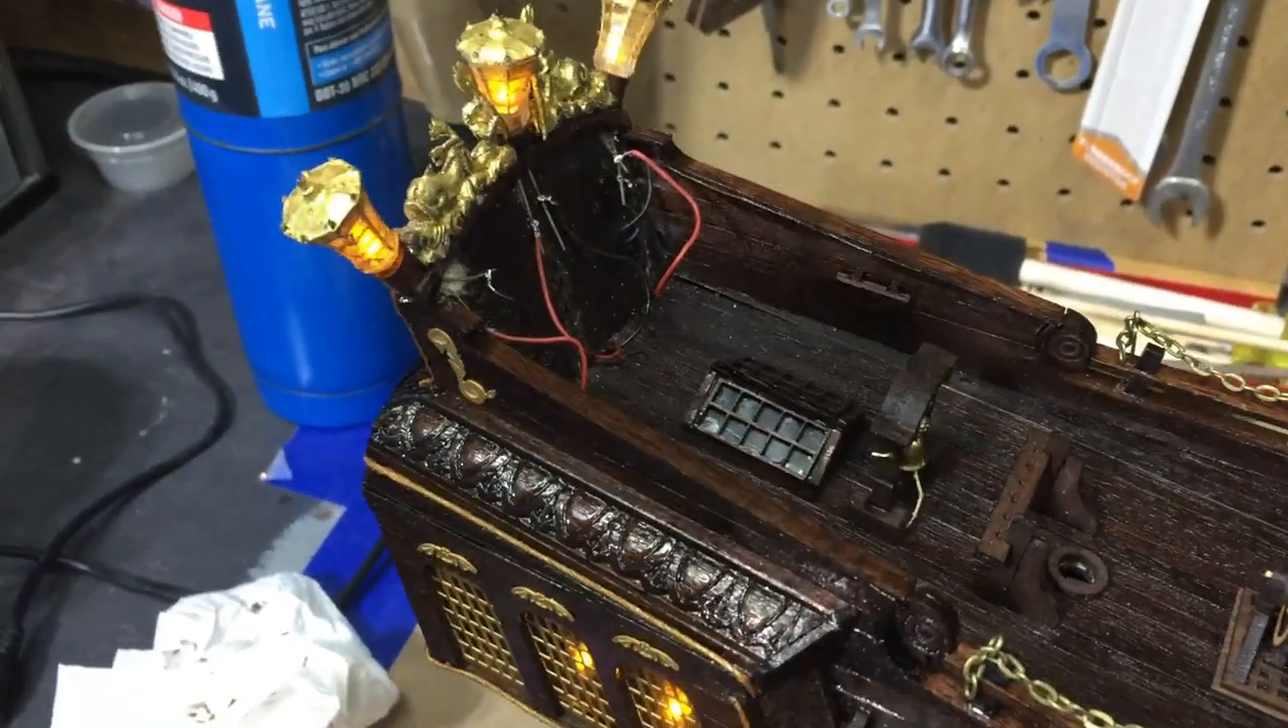And as I've already said I have the lights in place still have to finish the covering for the wiring.